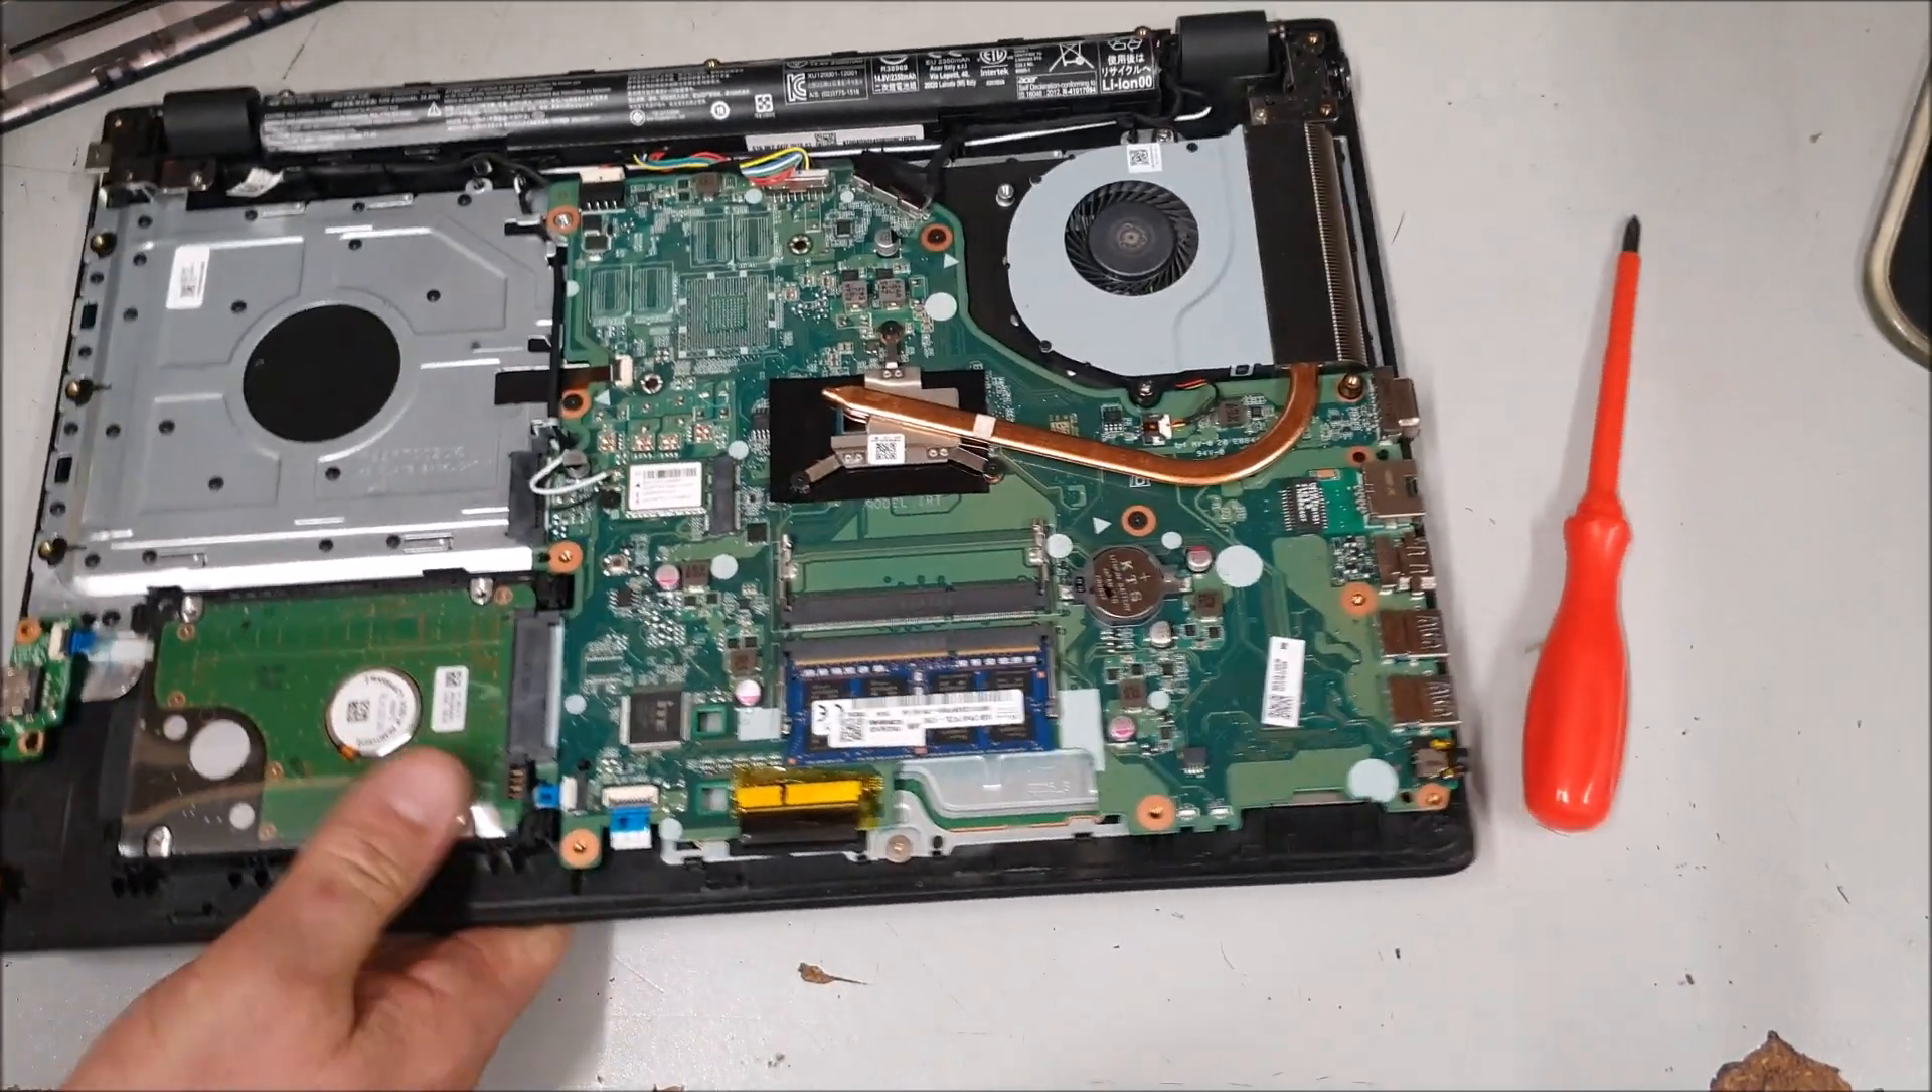Okay there we go and you can see that little tiny there we go that's your case off.